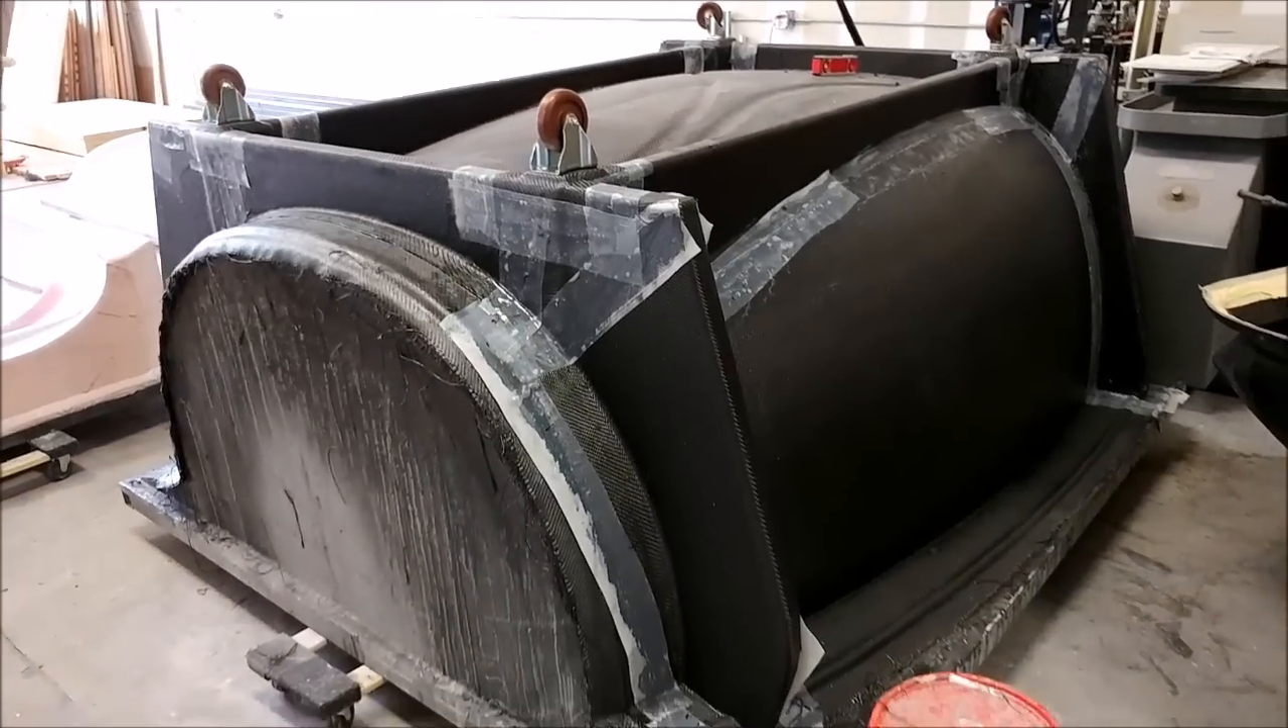Here is the roof mold now with the casters bolted into place so ready to be flipped back over again.